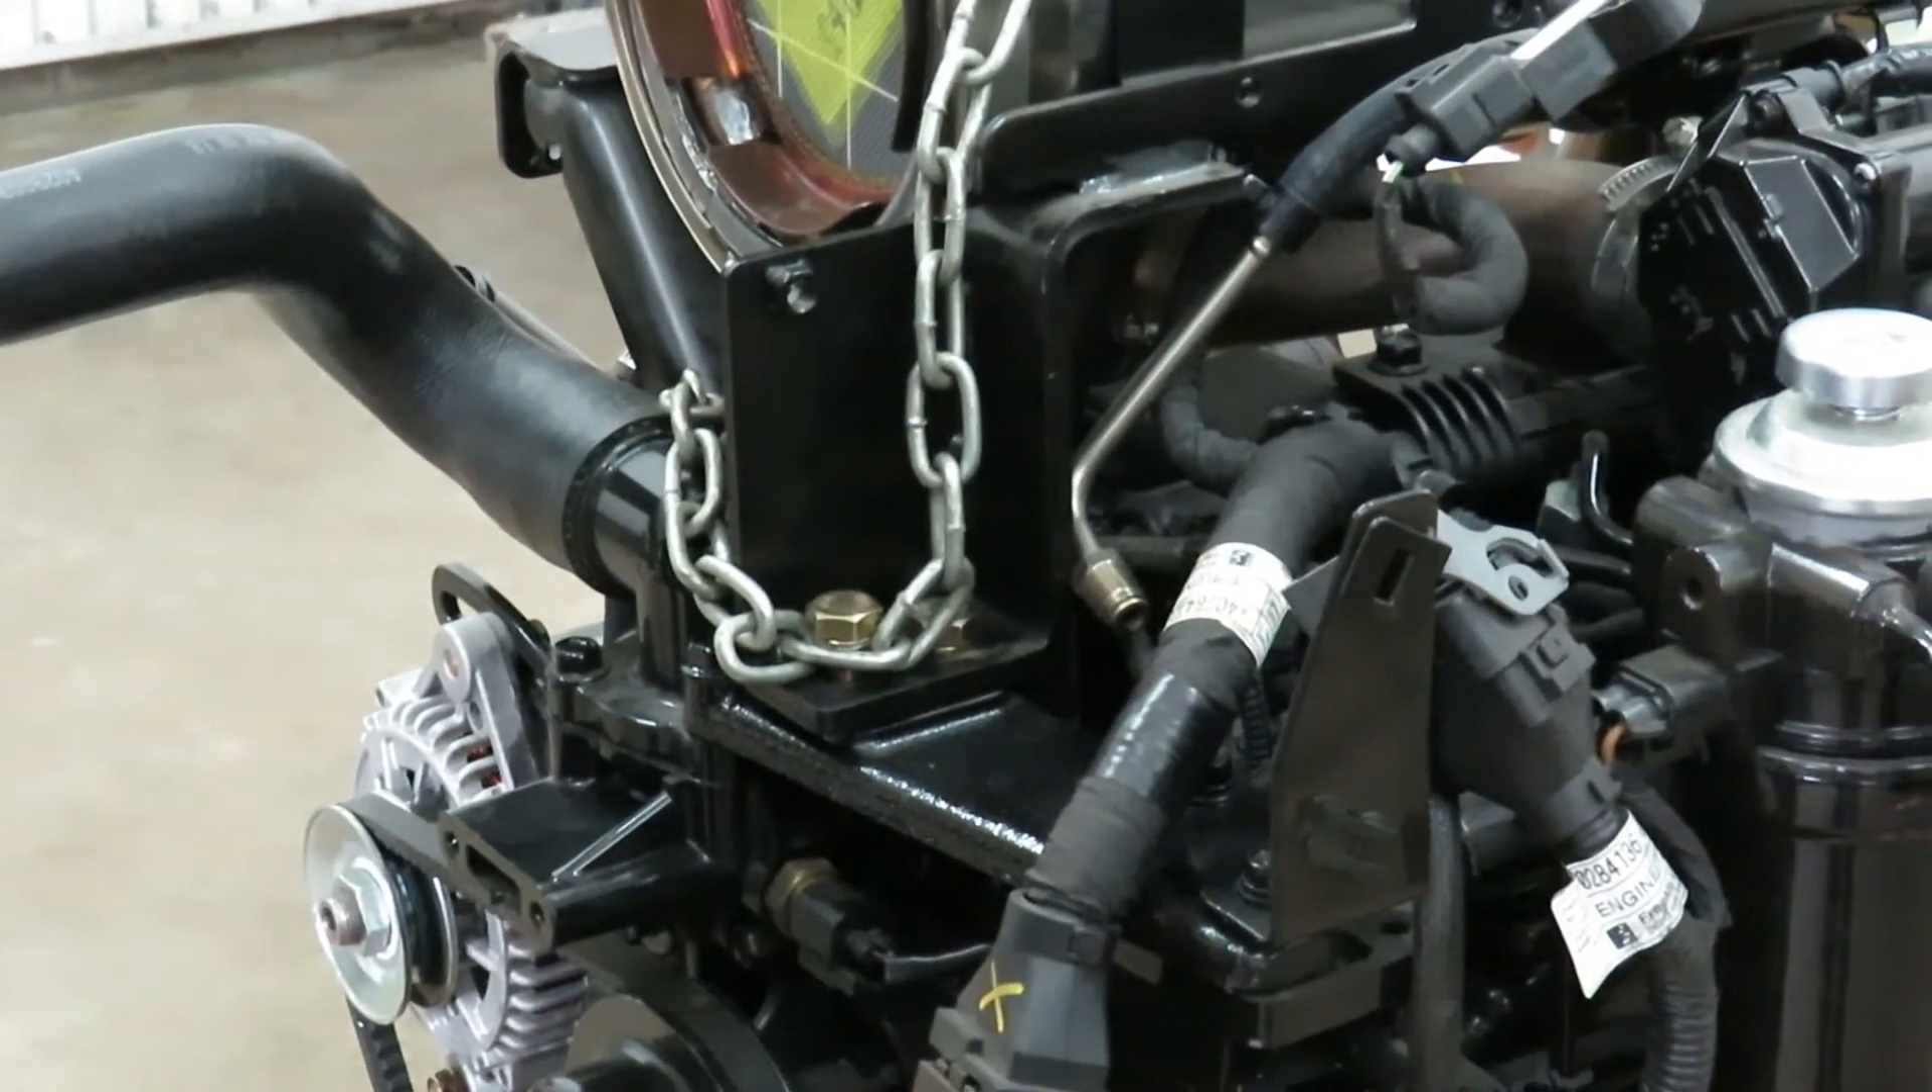On this side I just have the chain threaded into this this very sturdy point here on the engine.